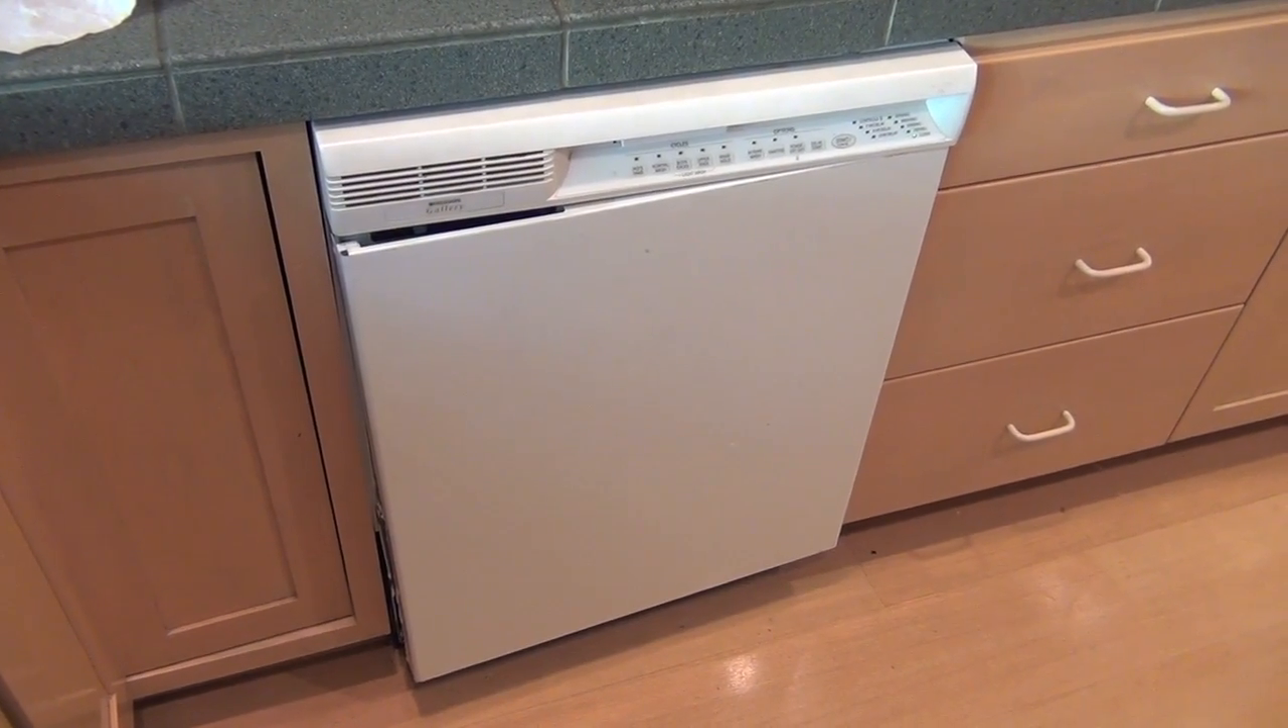The cover plate is pulling away.